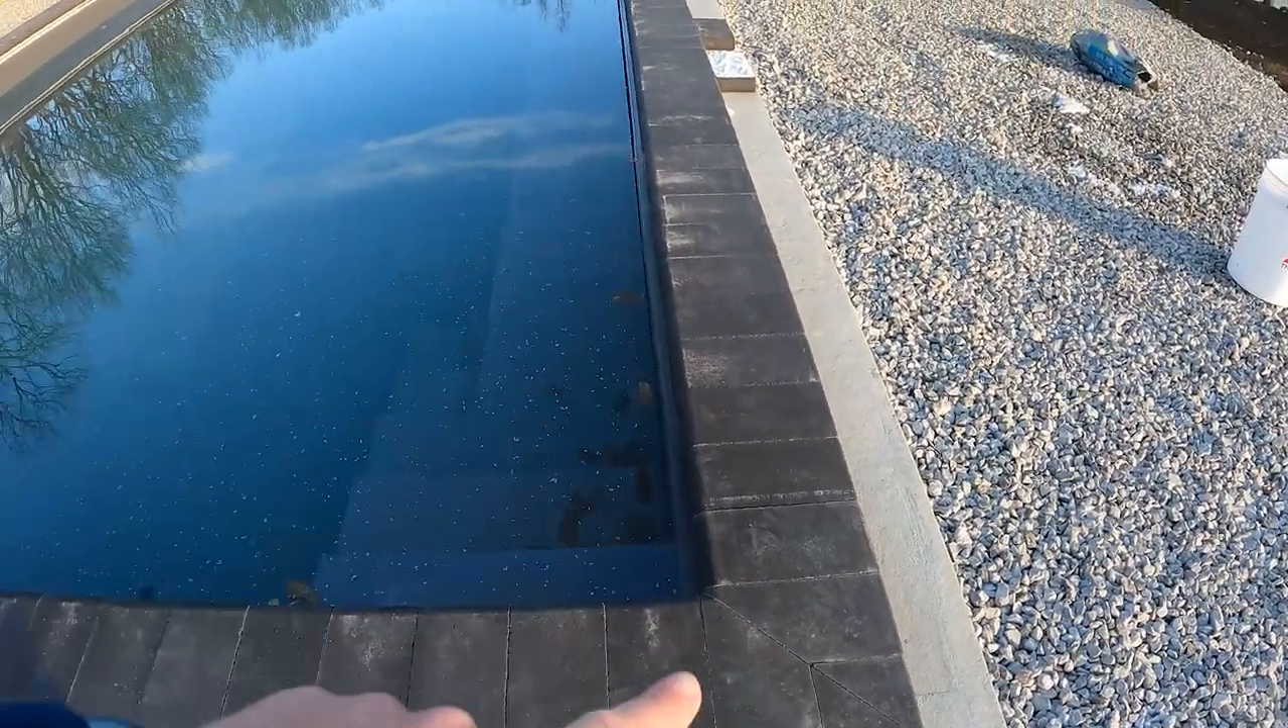Basically you can see we got these corners cut in everything is set and mortared.